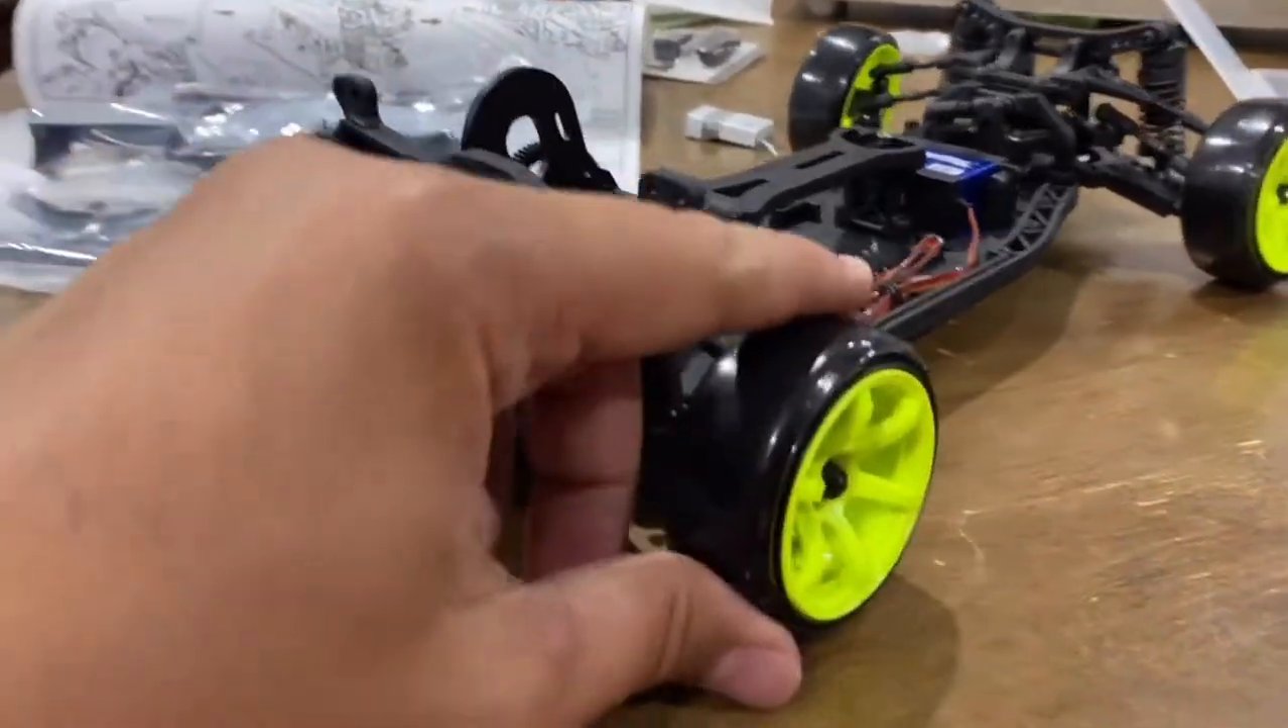All right guys so i just put on the tires.